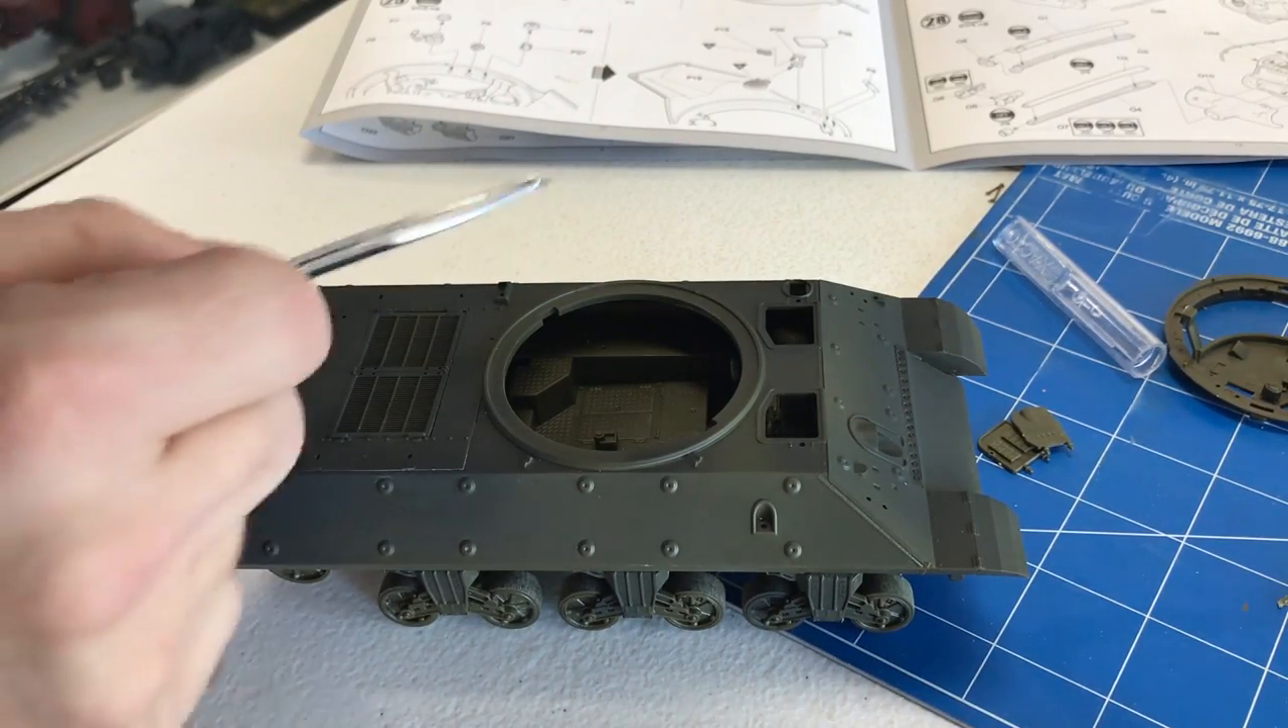Okay, I've assembled the top part of the hull and we've put it into place here.